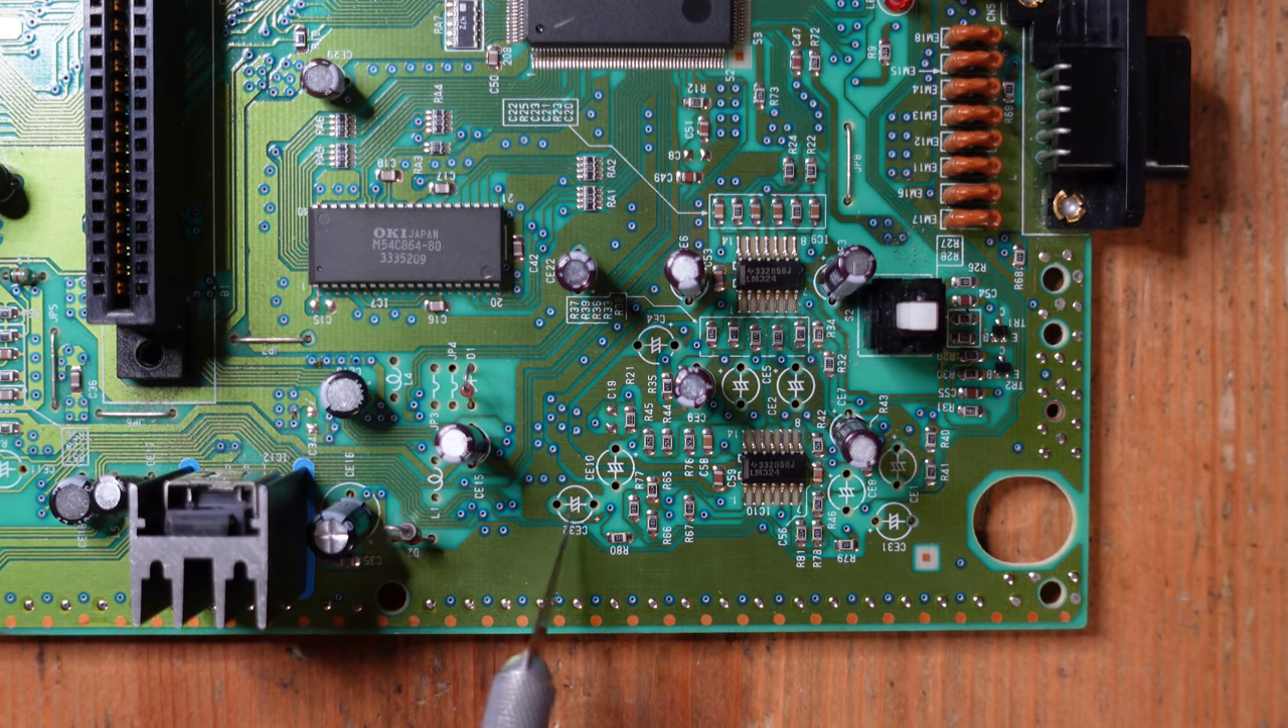You will notice in this section of the board that there's about eight or so capacitors that i didn't bother to replace.